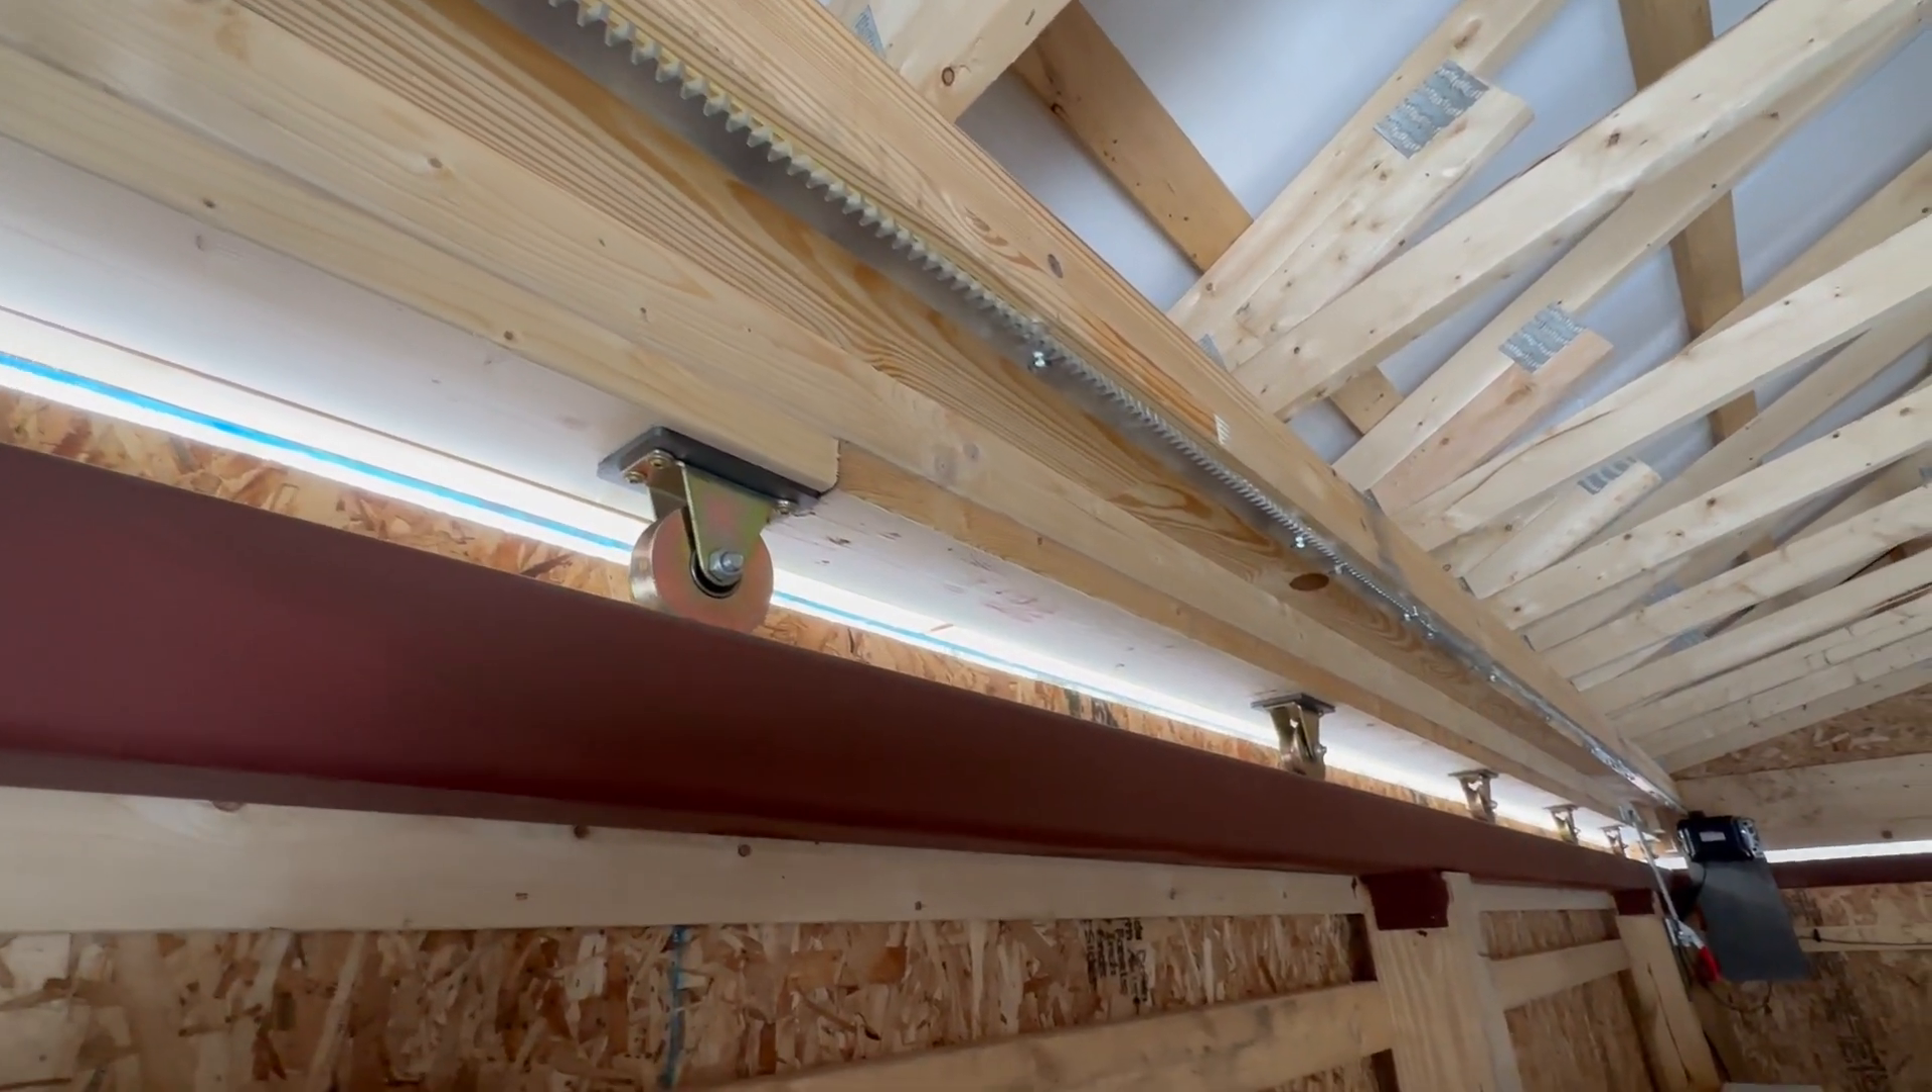And here's just a quick view of the linear drive gear mounted on the beam that was attached to the header all the way back going to the motor.